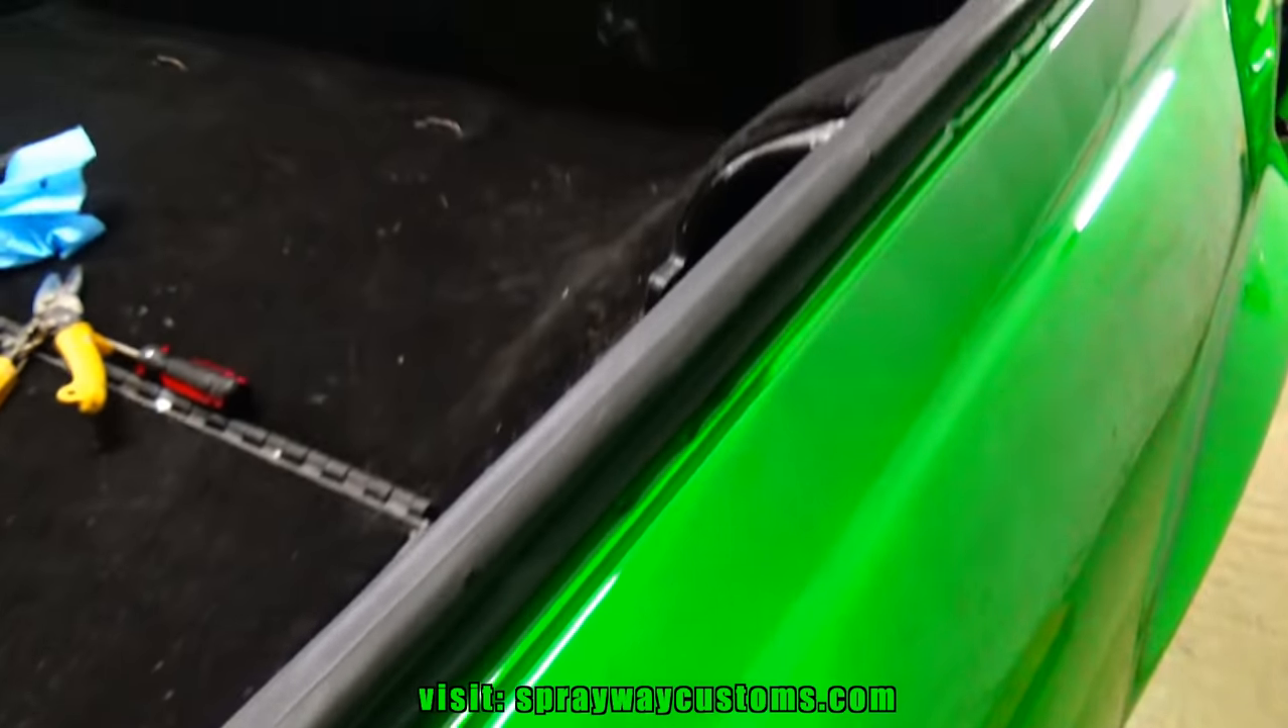The hatch weather stripping is installed.